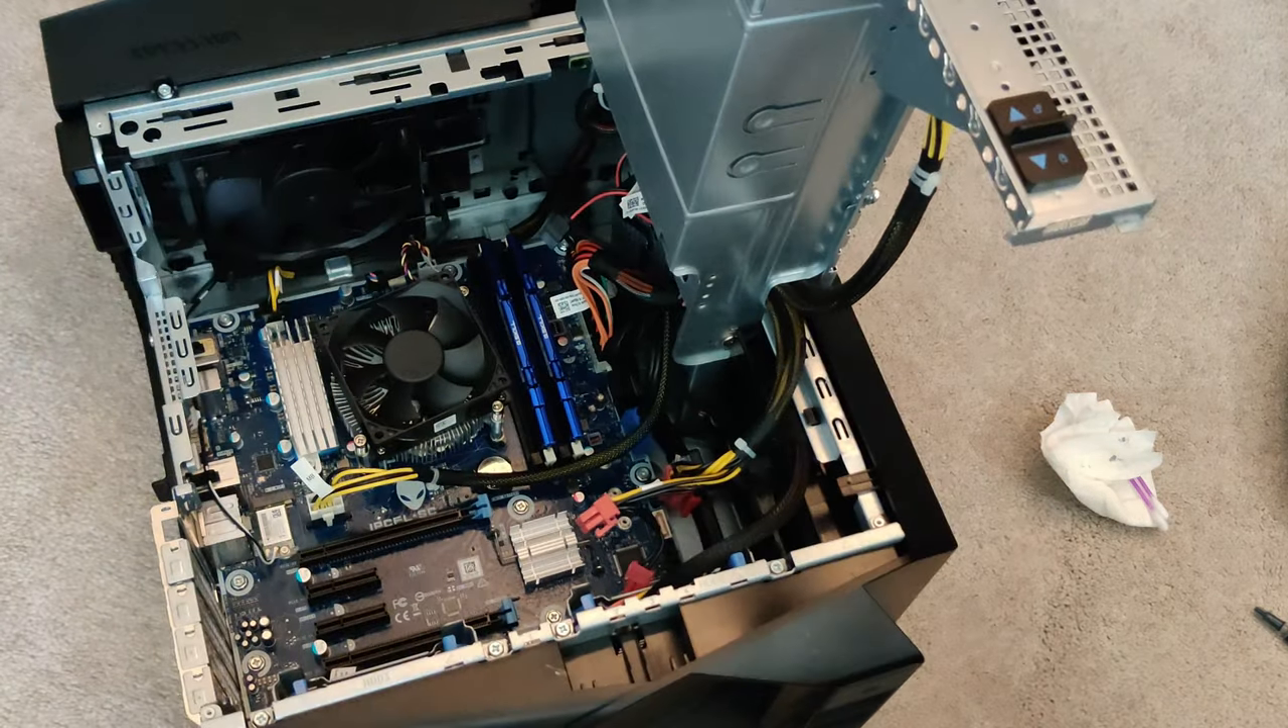There we go our ram is now installed so let's go ahead and let's put our m .2 in.